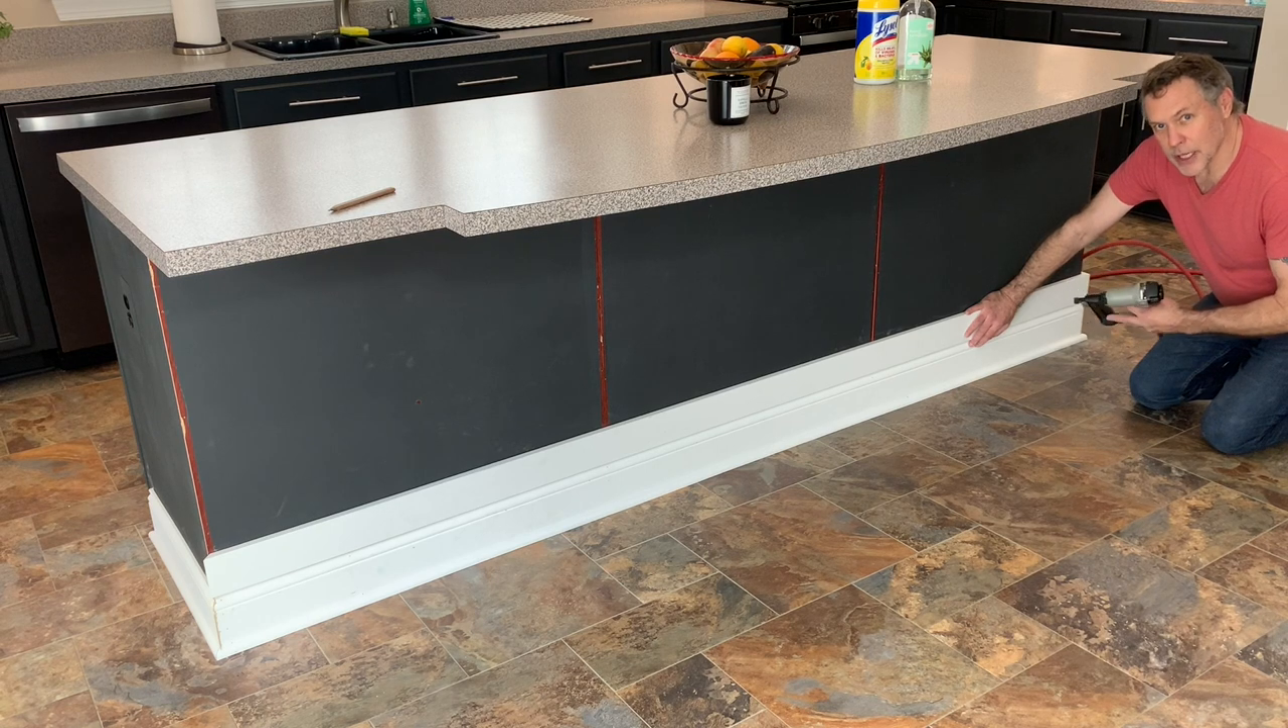I've already put this trim in place and set it with a couple of nails.